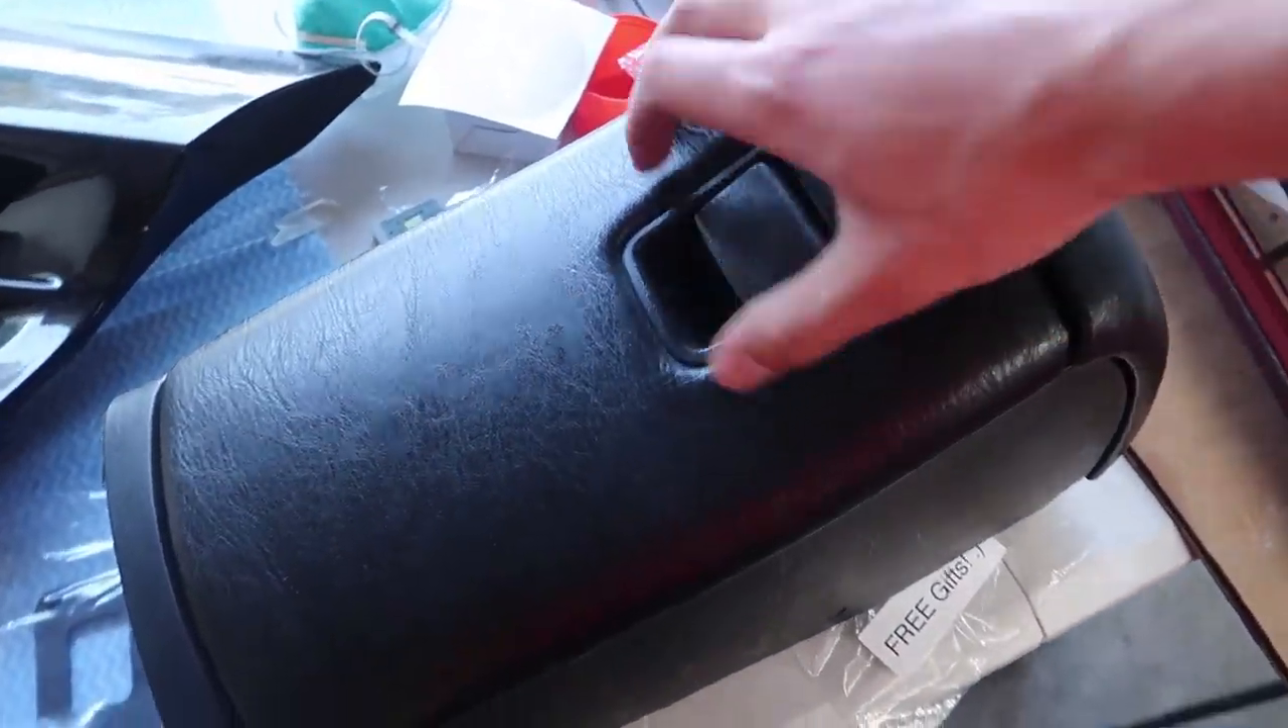We still need to go ahead and put this glove box back because, obviously, we need a glove box.